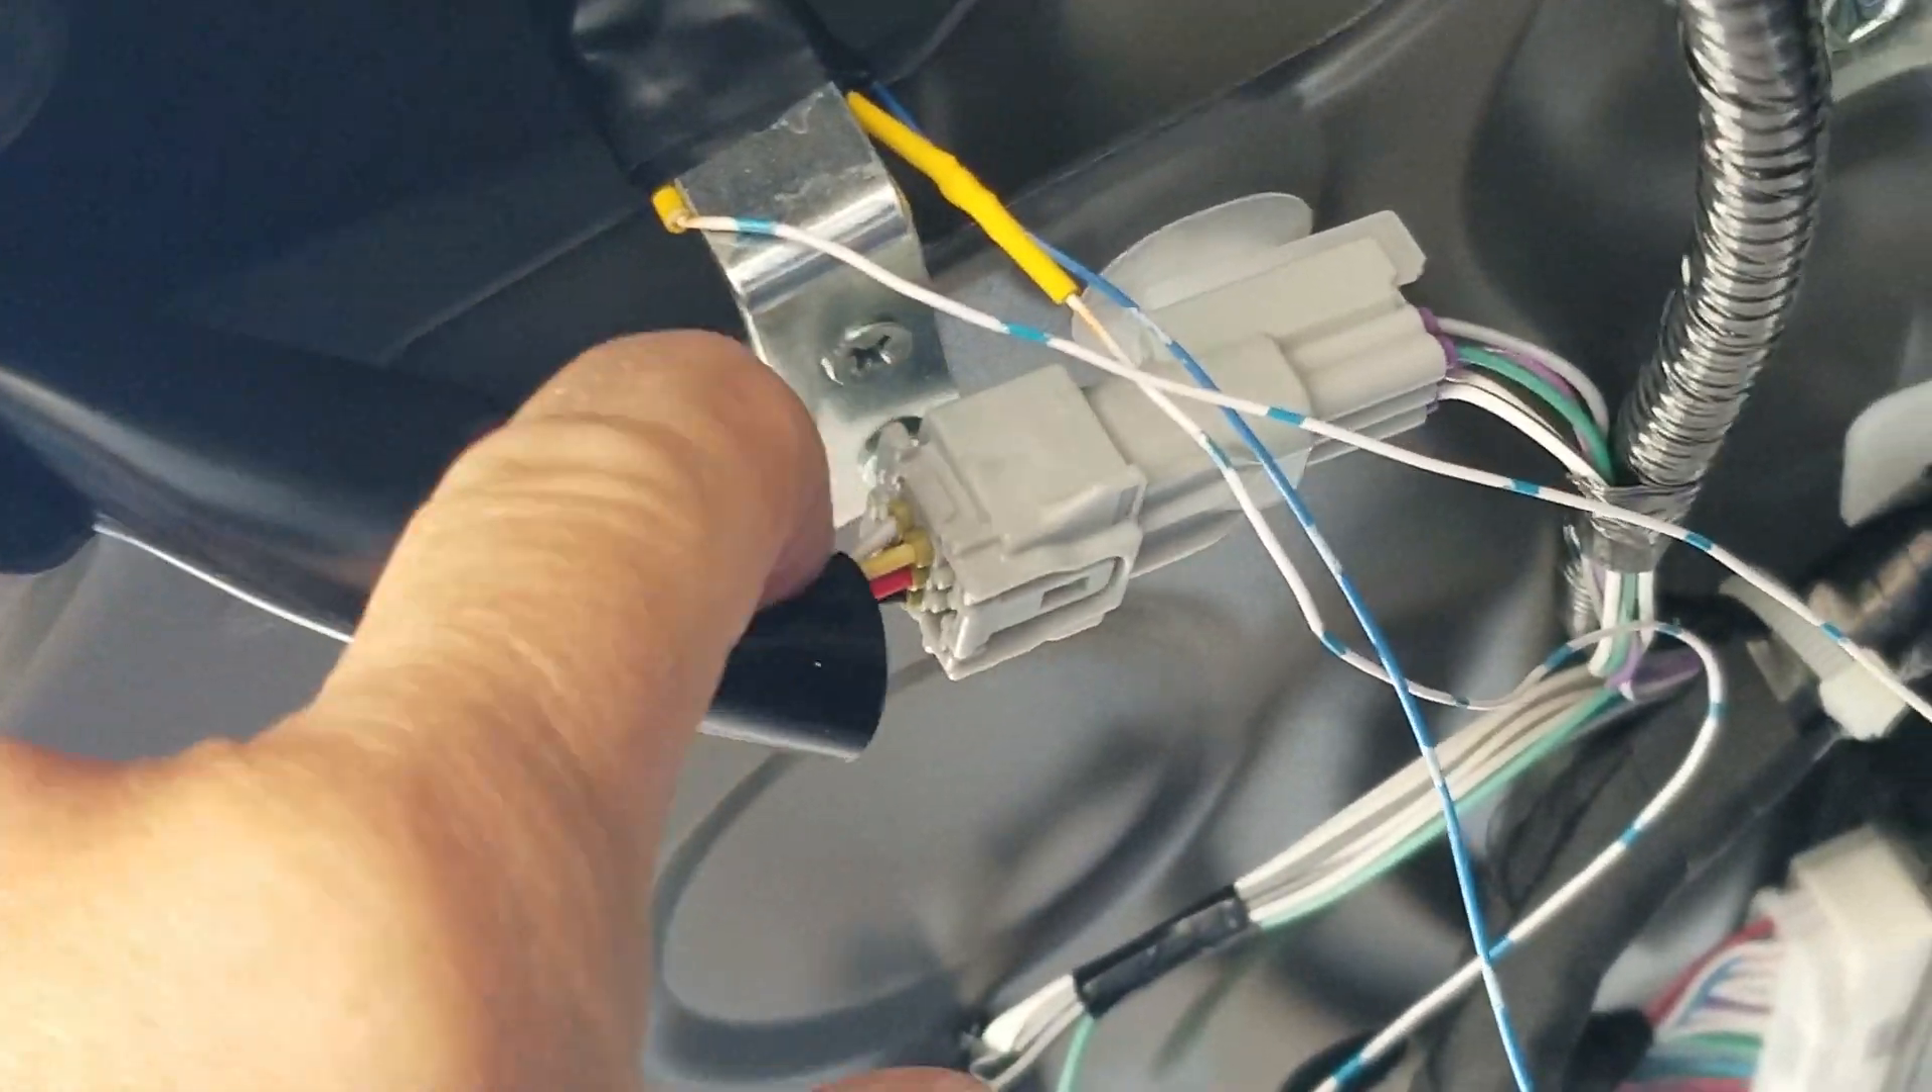So I attached that L-bracket right there, right next to this connector, using two sheet metal screws.